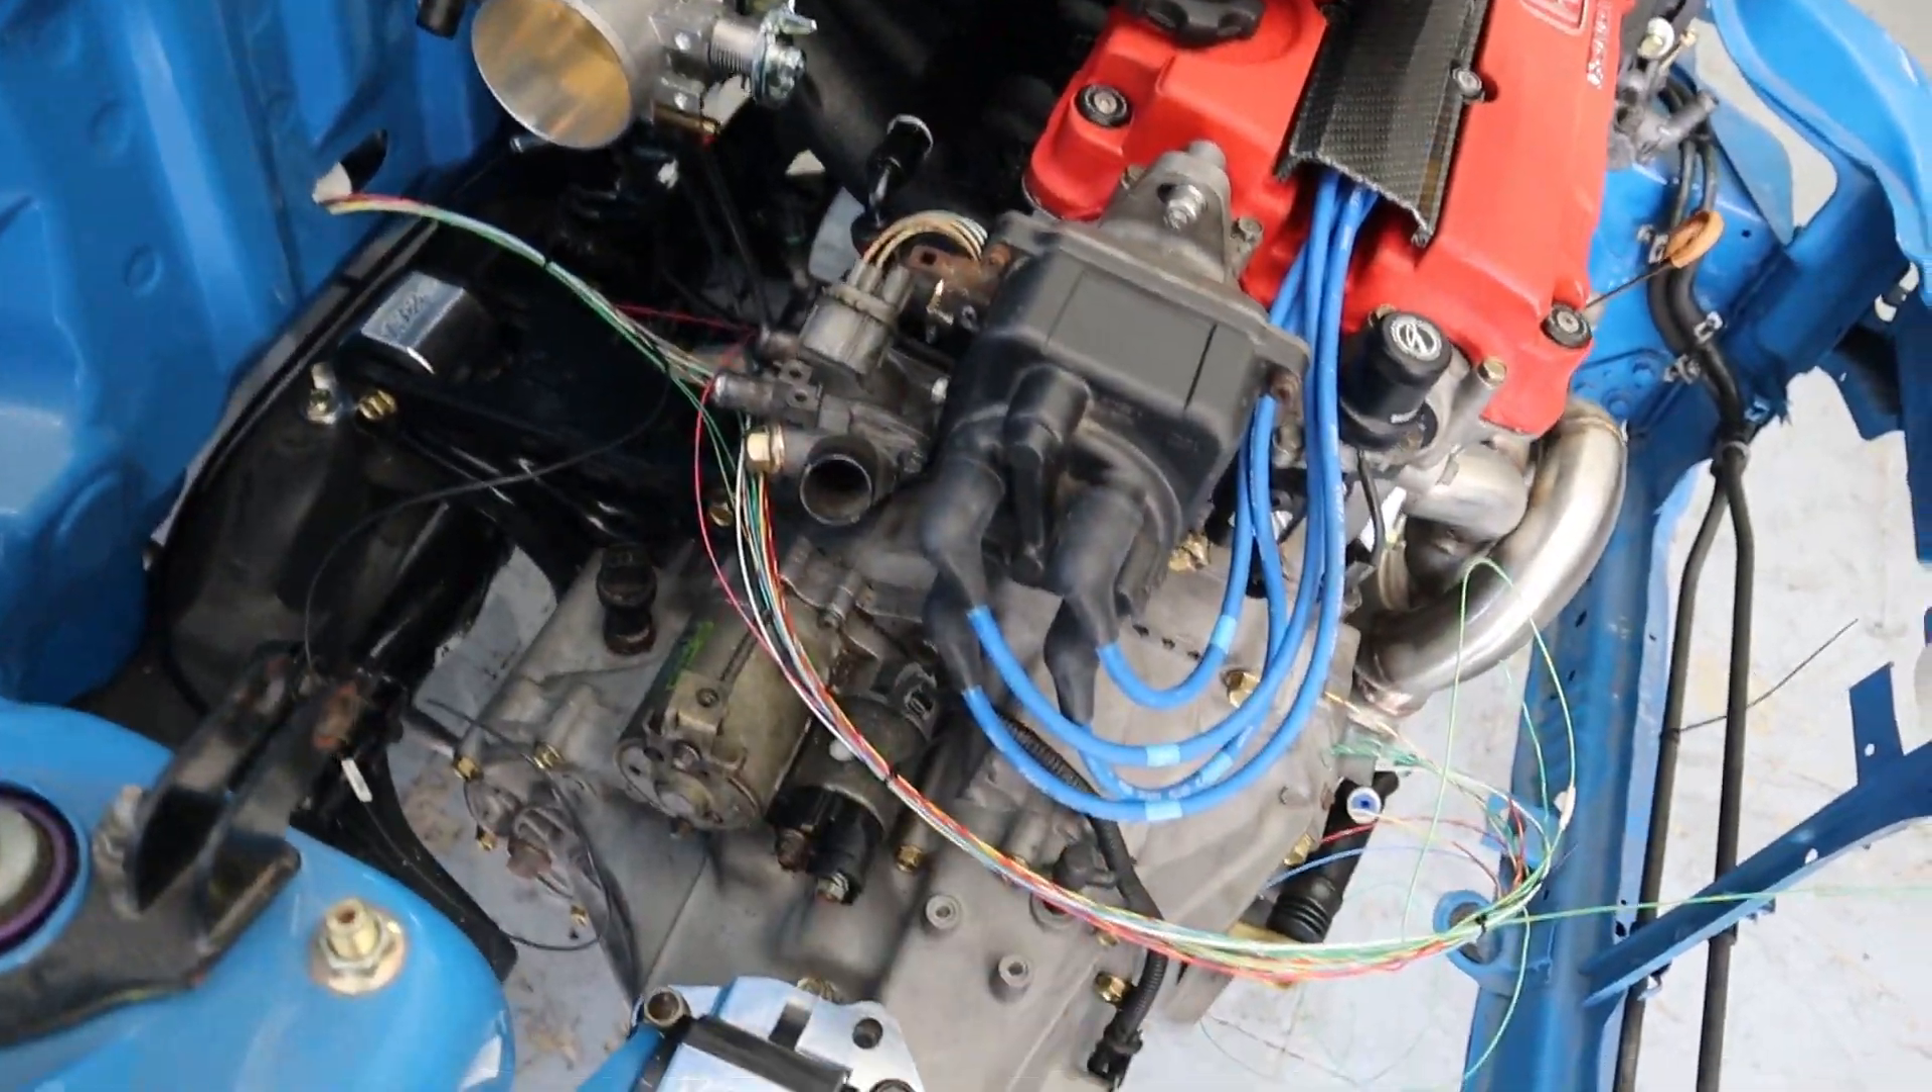Y bueno ya con el motor en su lugar Estamos midiendo El tema del cableado Al motor.